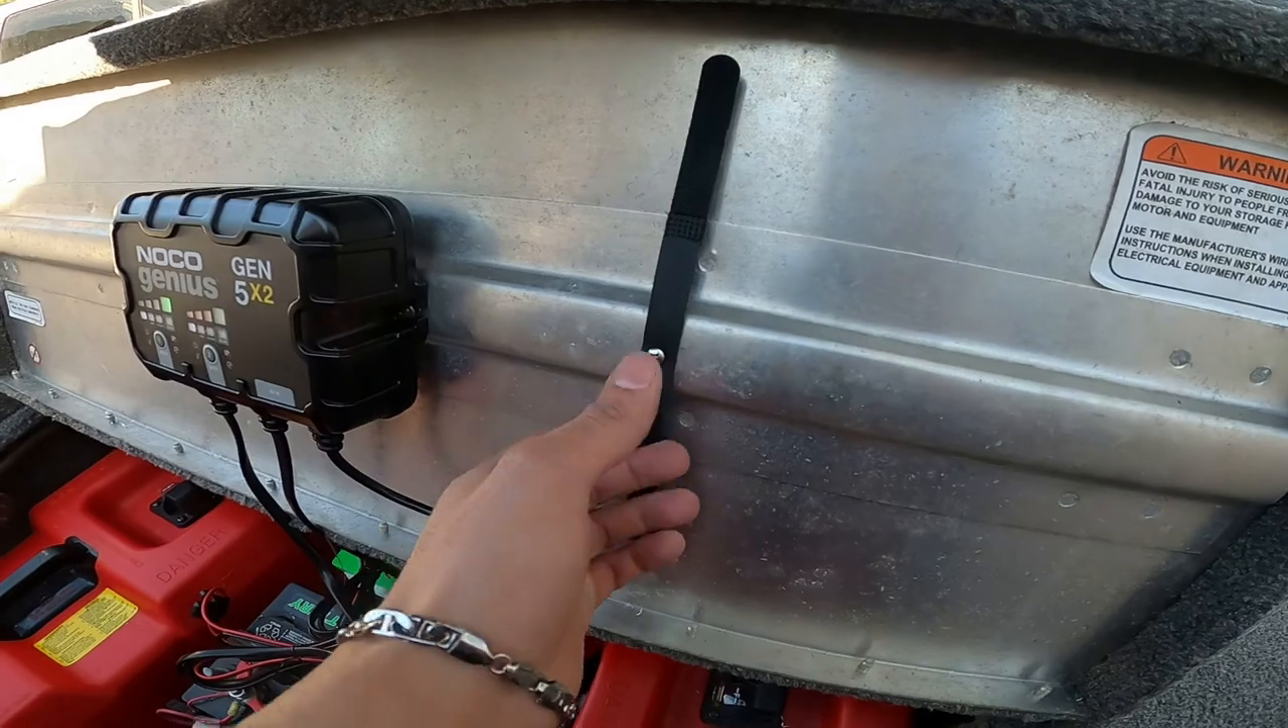All right, and on the side you can see I put a little velcro velcro strap on there.